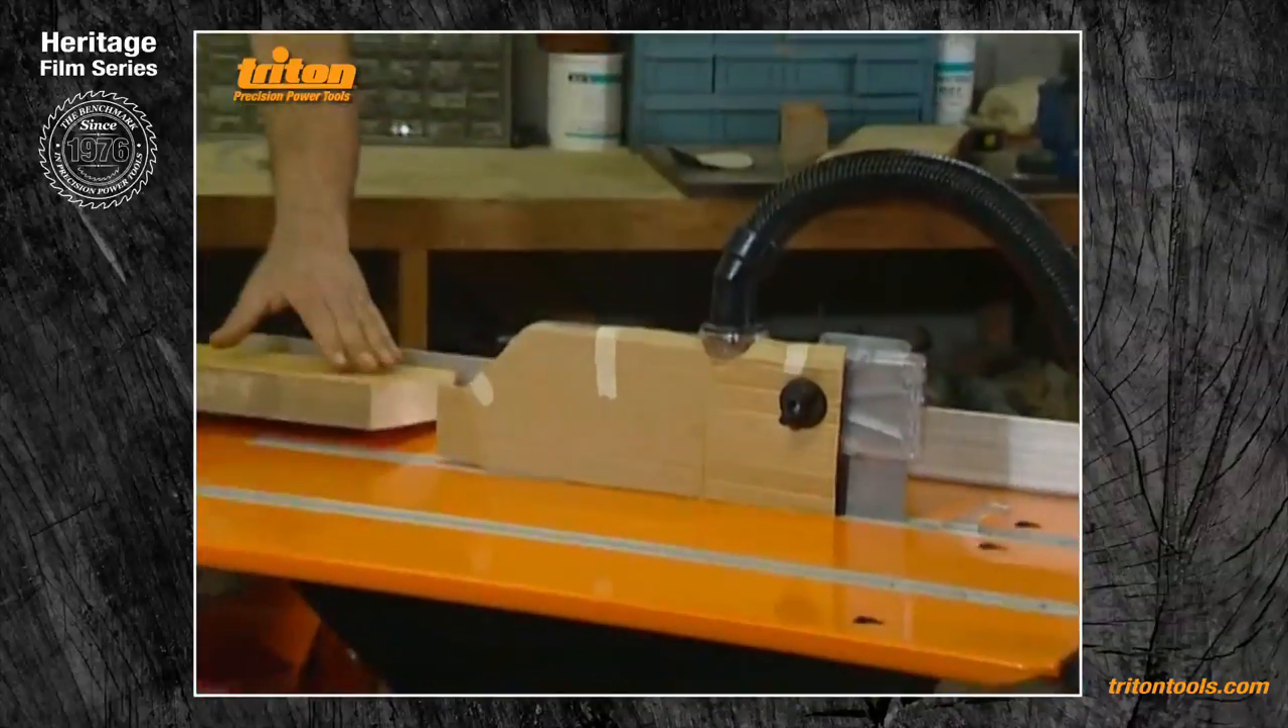I've simply added a mask of cardboard which is held onto the safety guard by this knob, a couple of strips of masking tape.